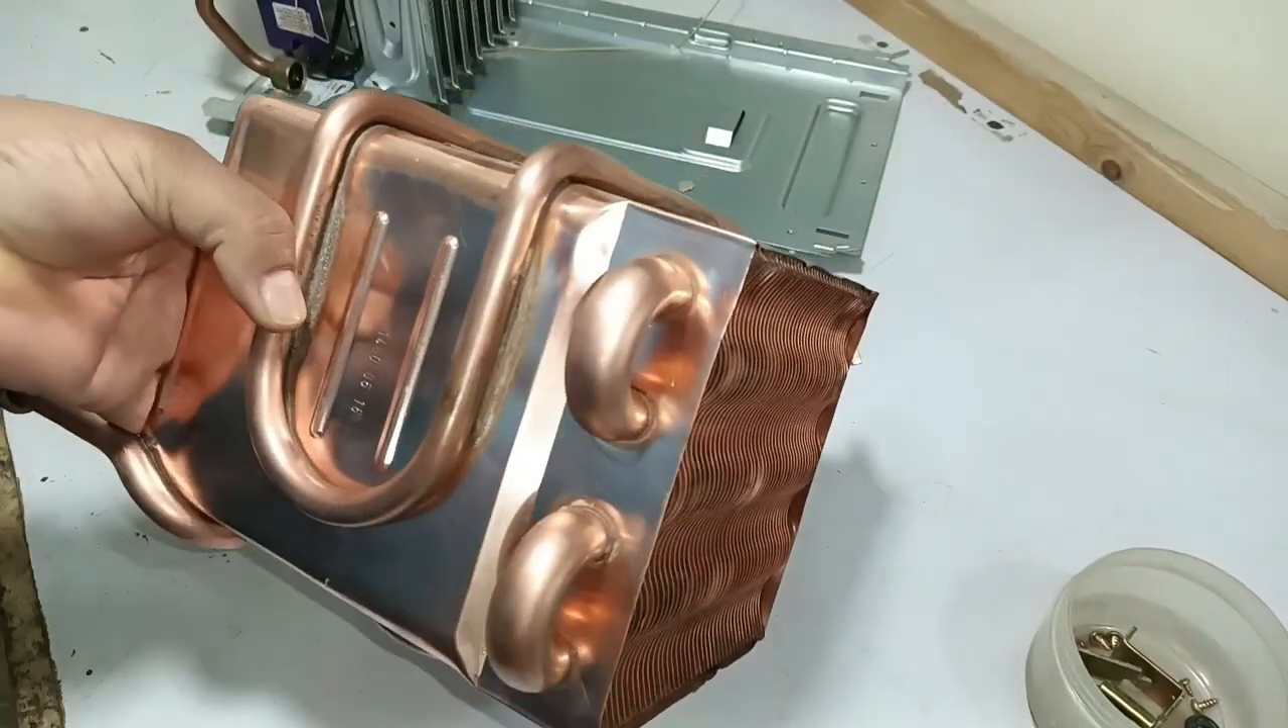I will remove the heat exchanger it has come out easily.